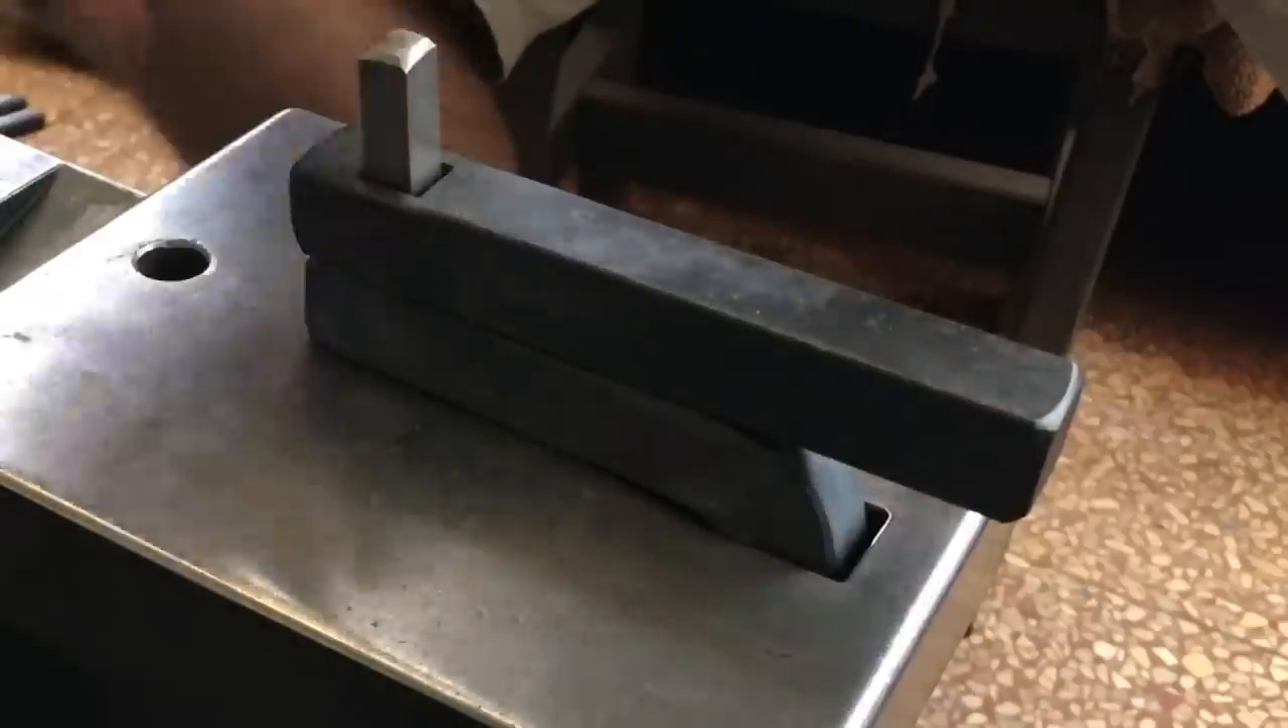Here you can see how the top piece overhangs, originally I wanted the bottom piece to be about the same length.